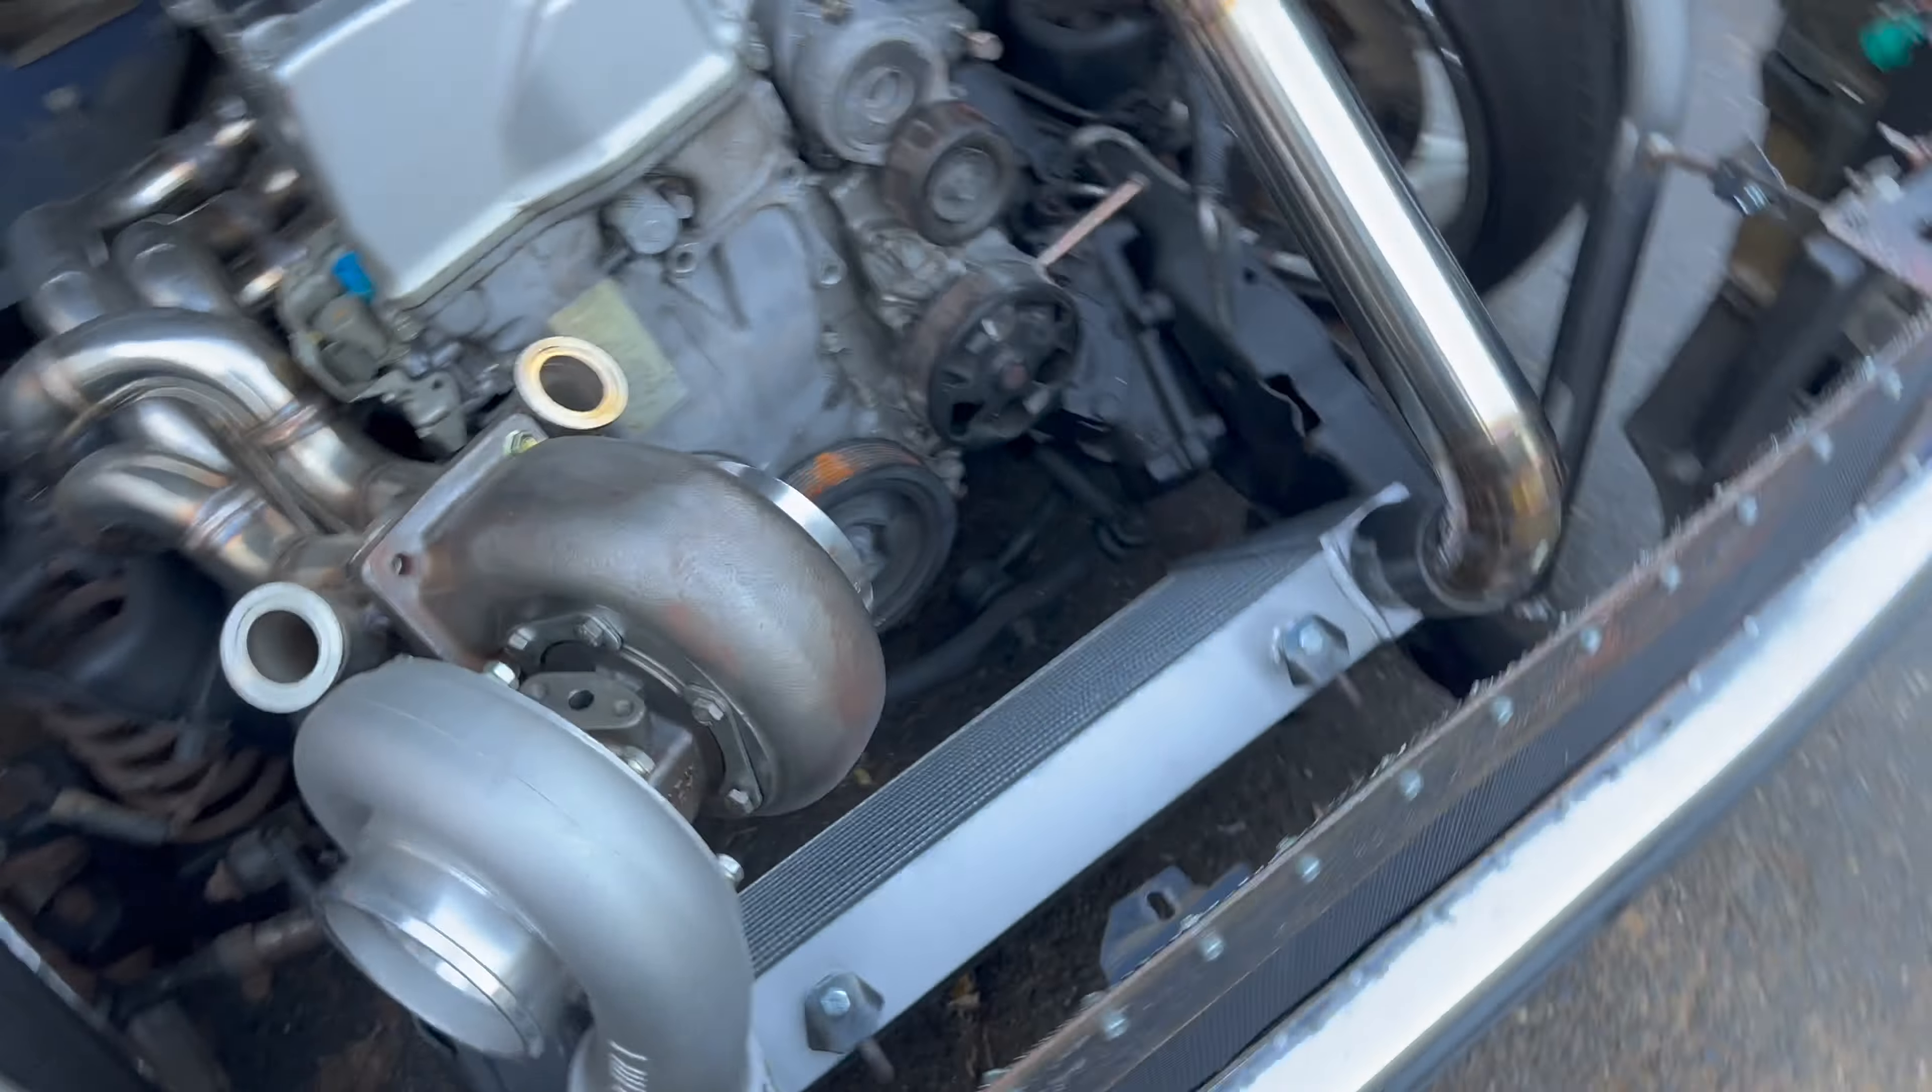Here it is with the cardboard off of the m cooler and the pipe installed.